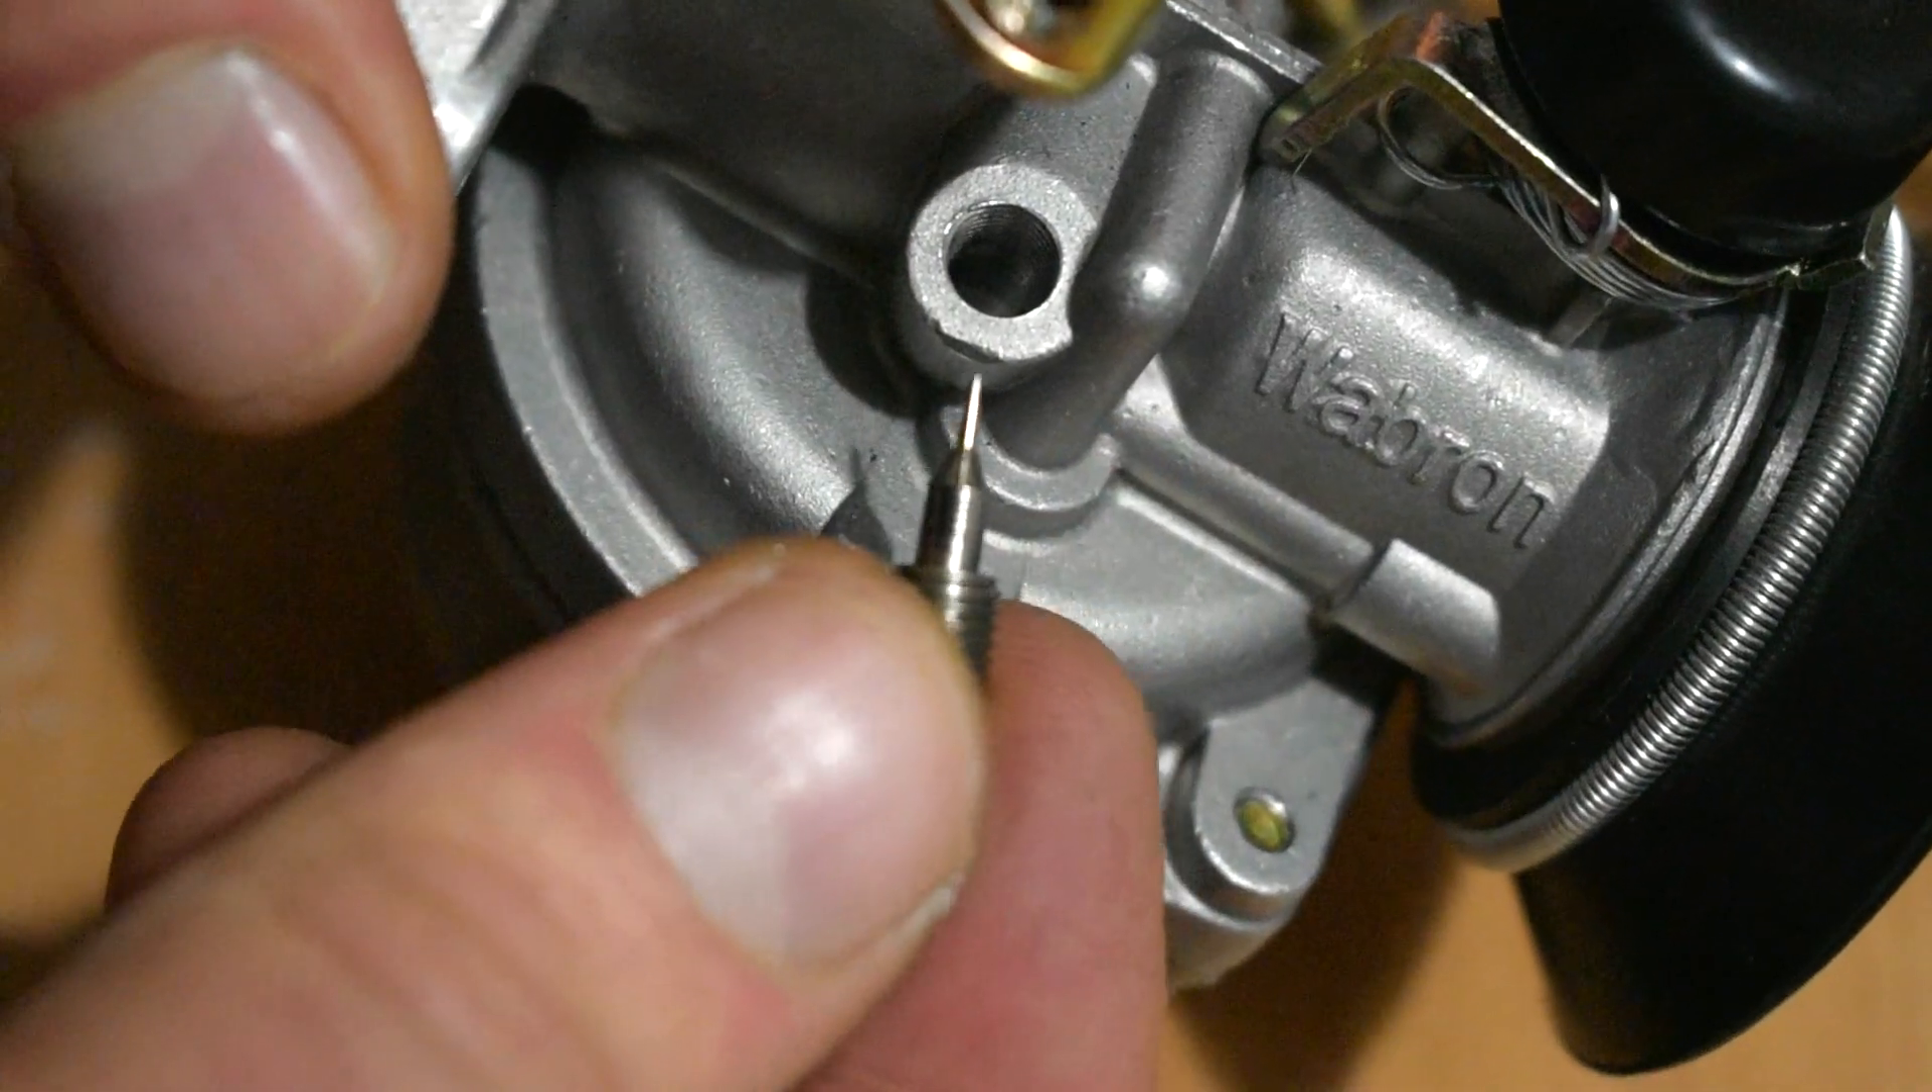There's one more fuel adjustment screw we've got to place back in.